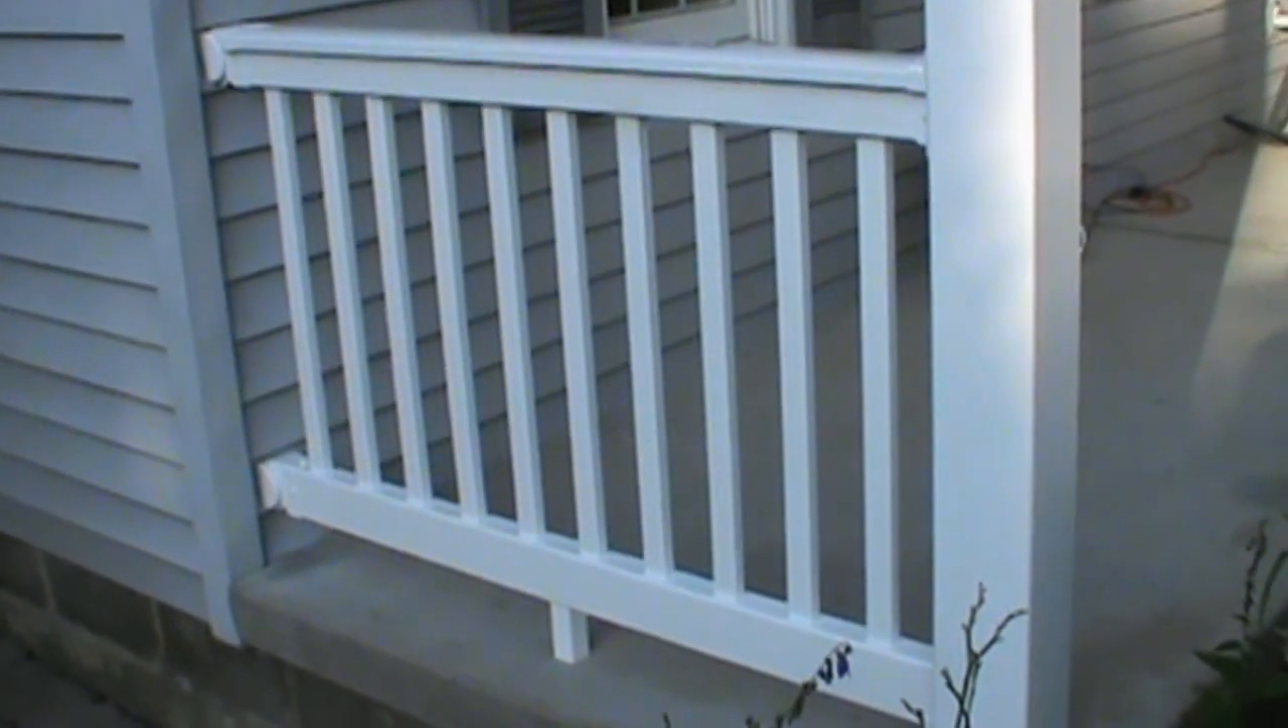I now have the second rail system installed. This is over on the left side of the house.